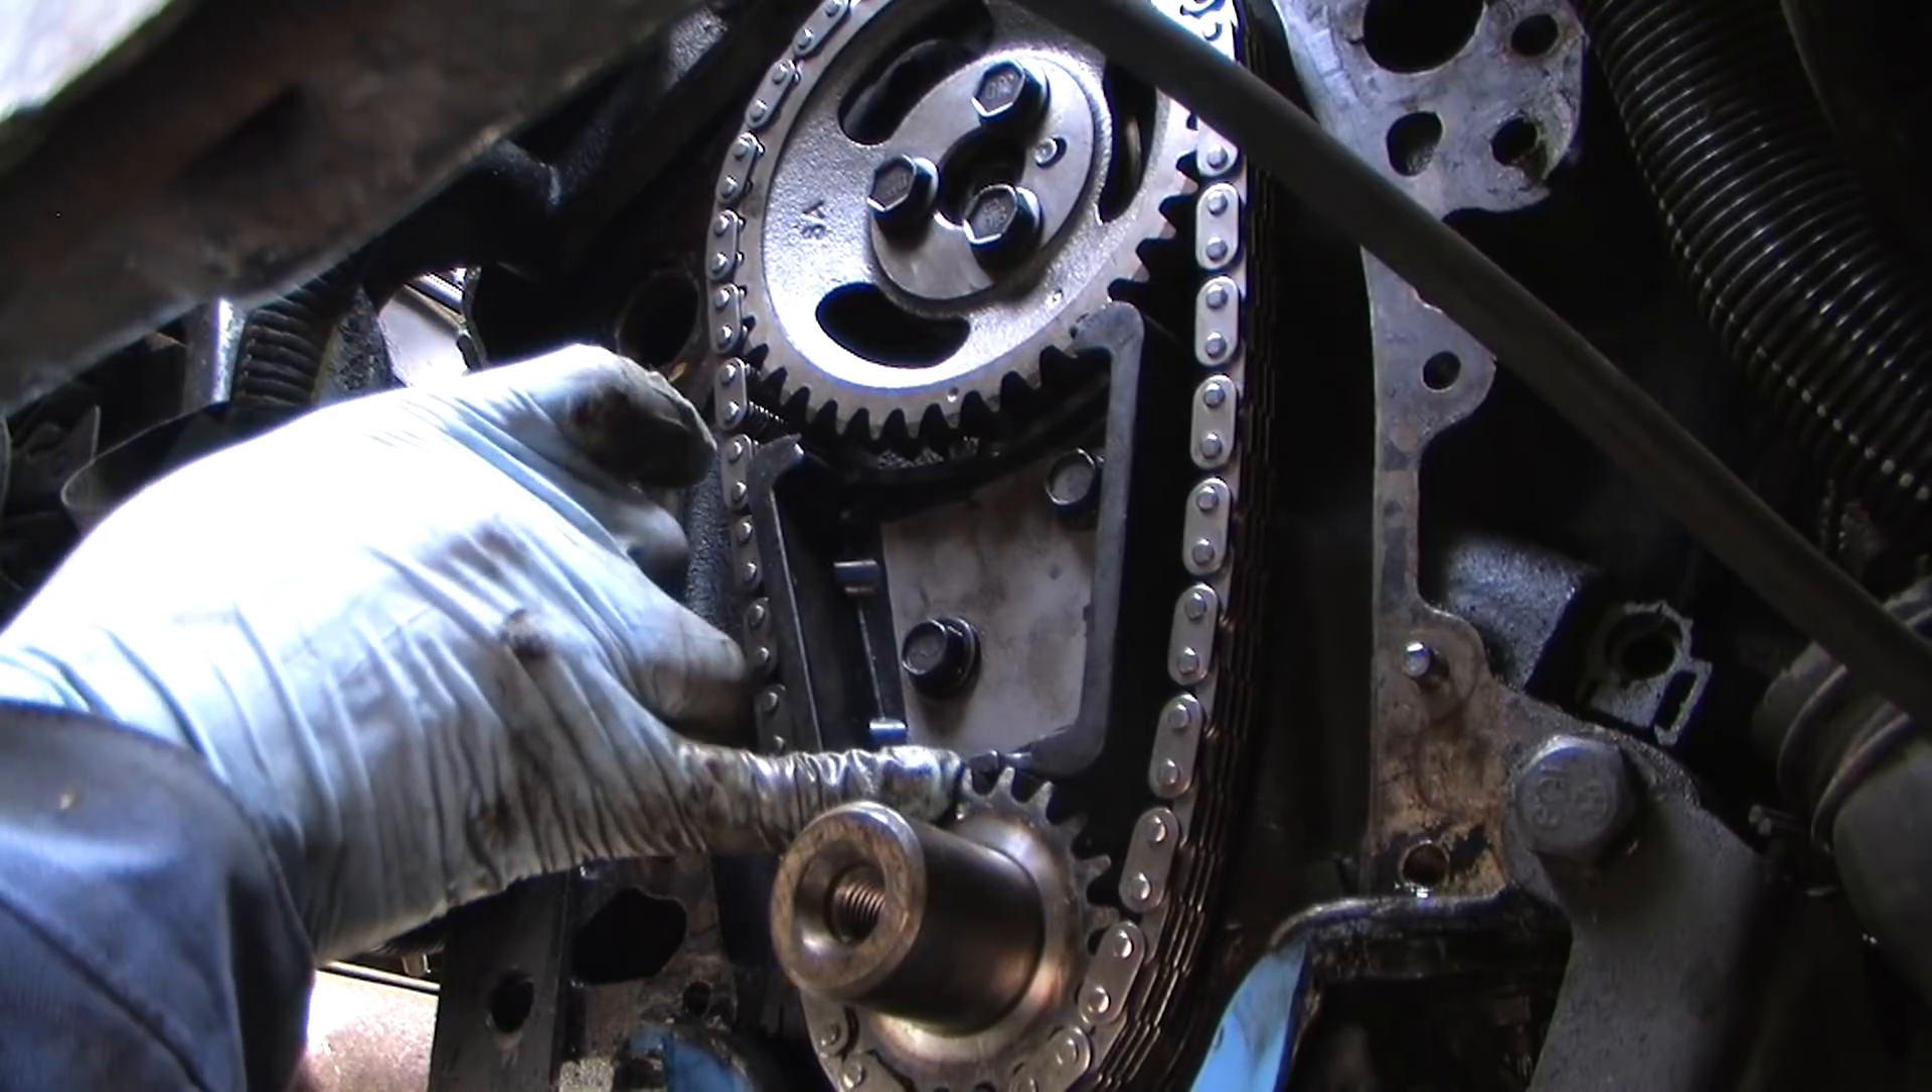Alright, as you can see we've got the timing gears on, we've got the chain on, the chain guide on.